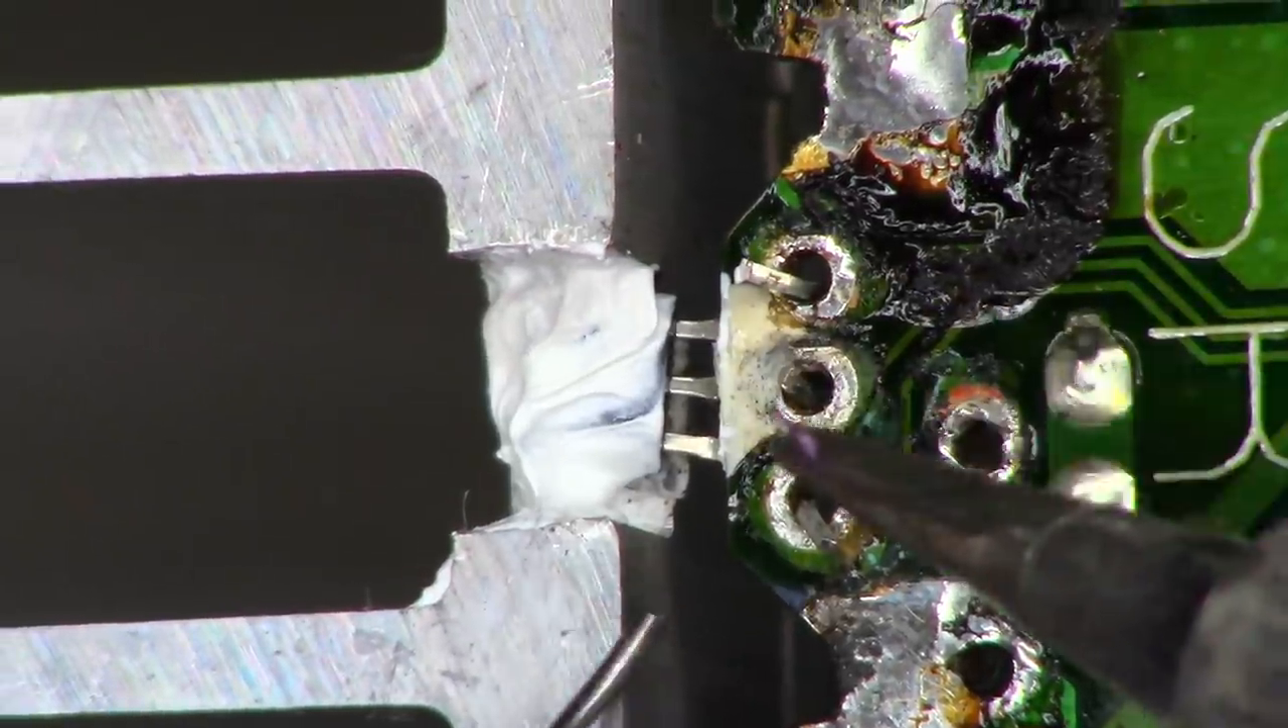Okay, the first transistor is mounted with an ample amount of heat sink compound because this one does track the bias based on the temperature of the heat sink.